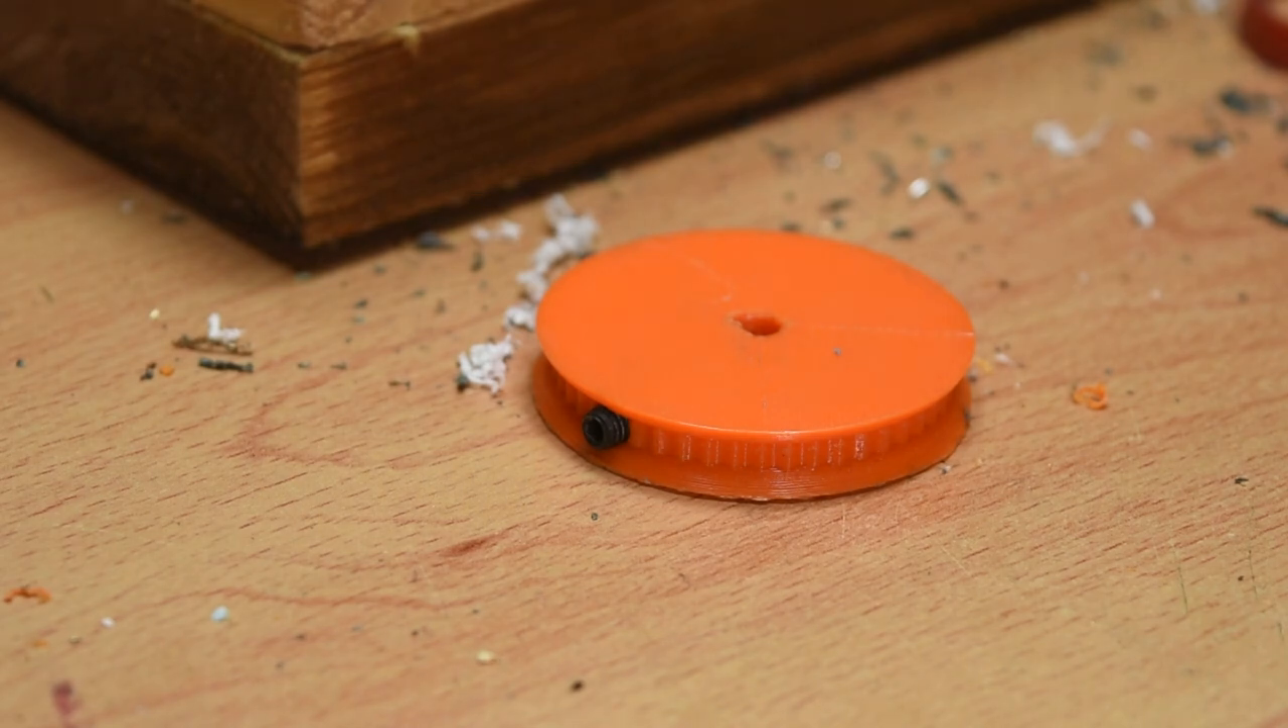I've also added a grub screw to keep the pulley from coming off.